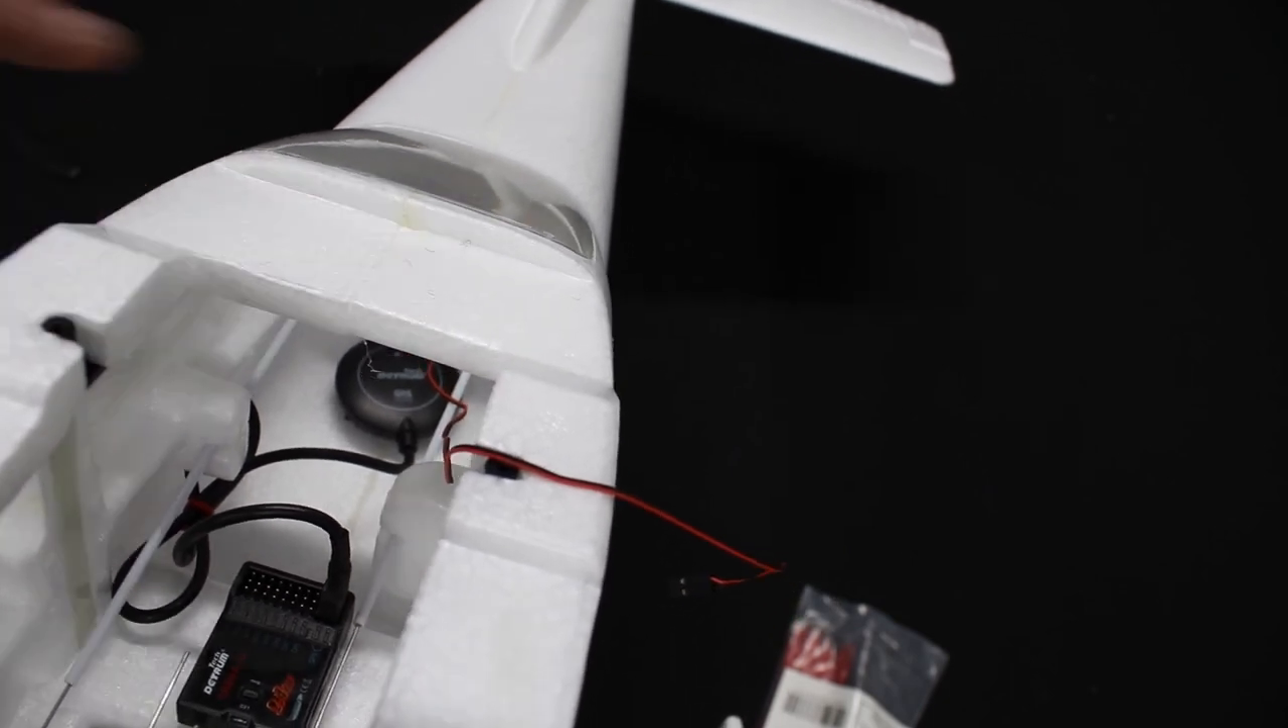So, here you can see that I have my GPS module mounted inside the aircraft now in the back here.